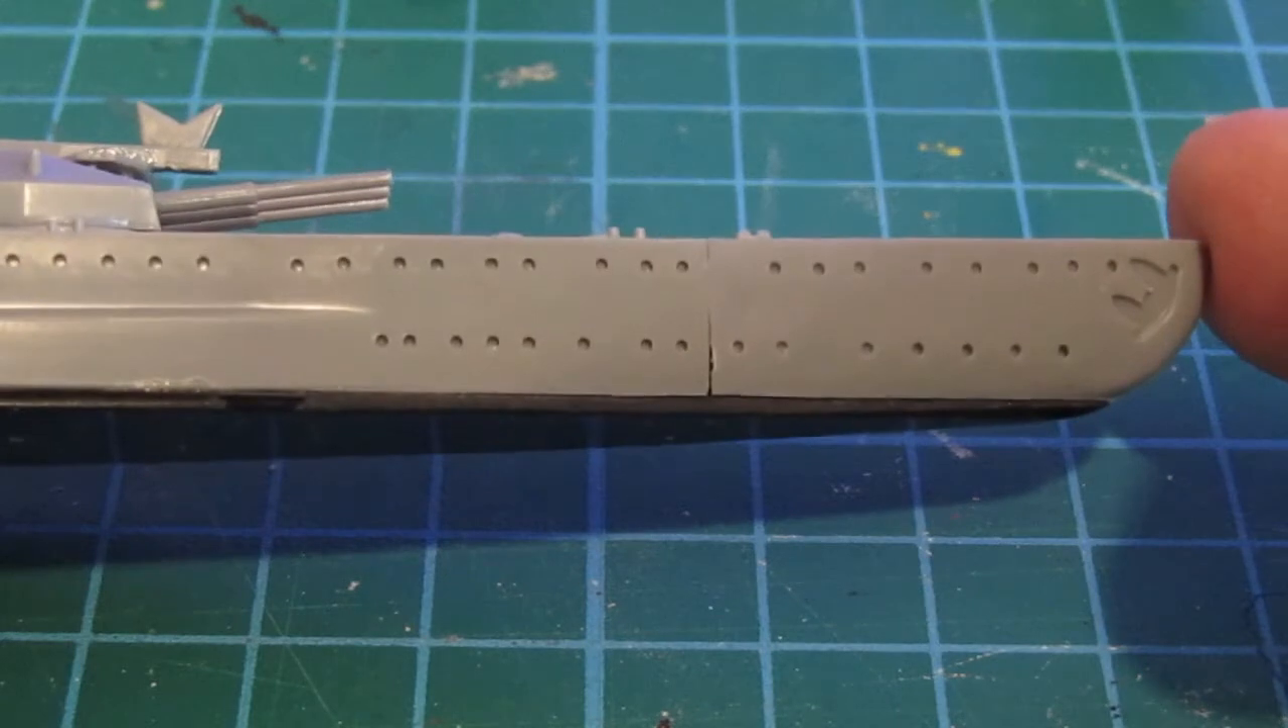But there's a seam there that I've got to fill in.